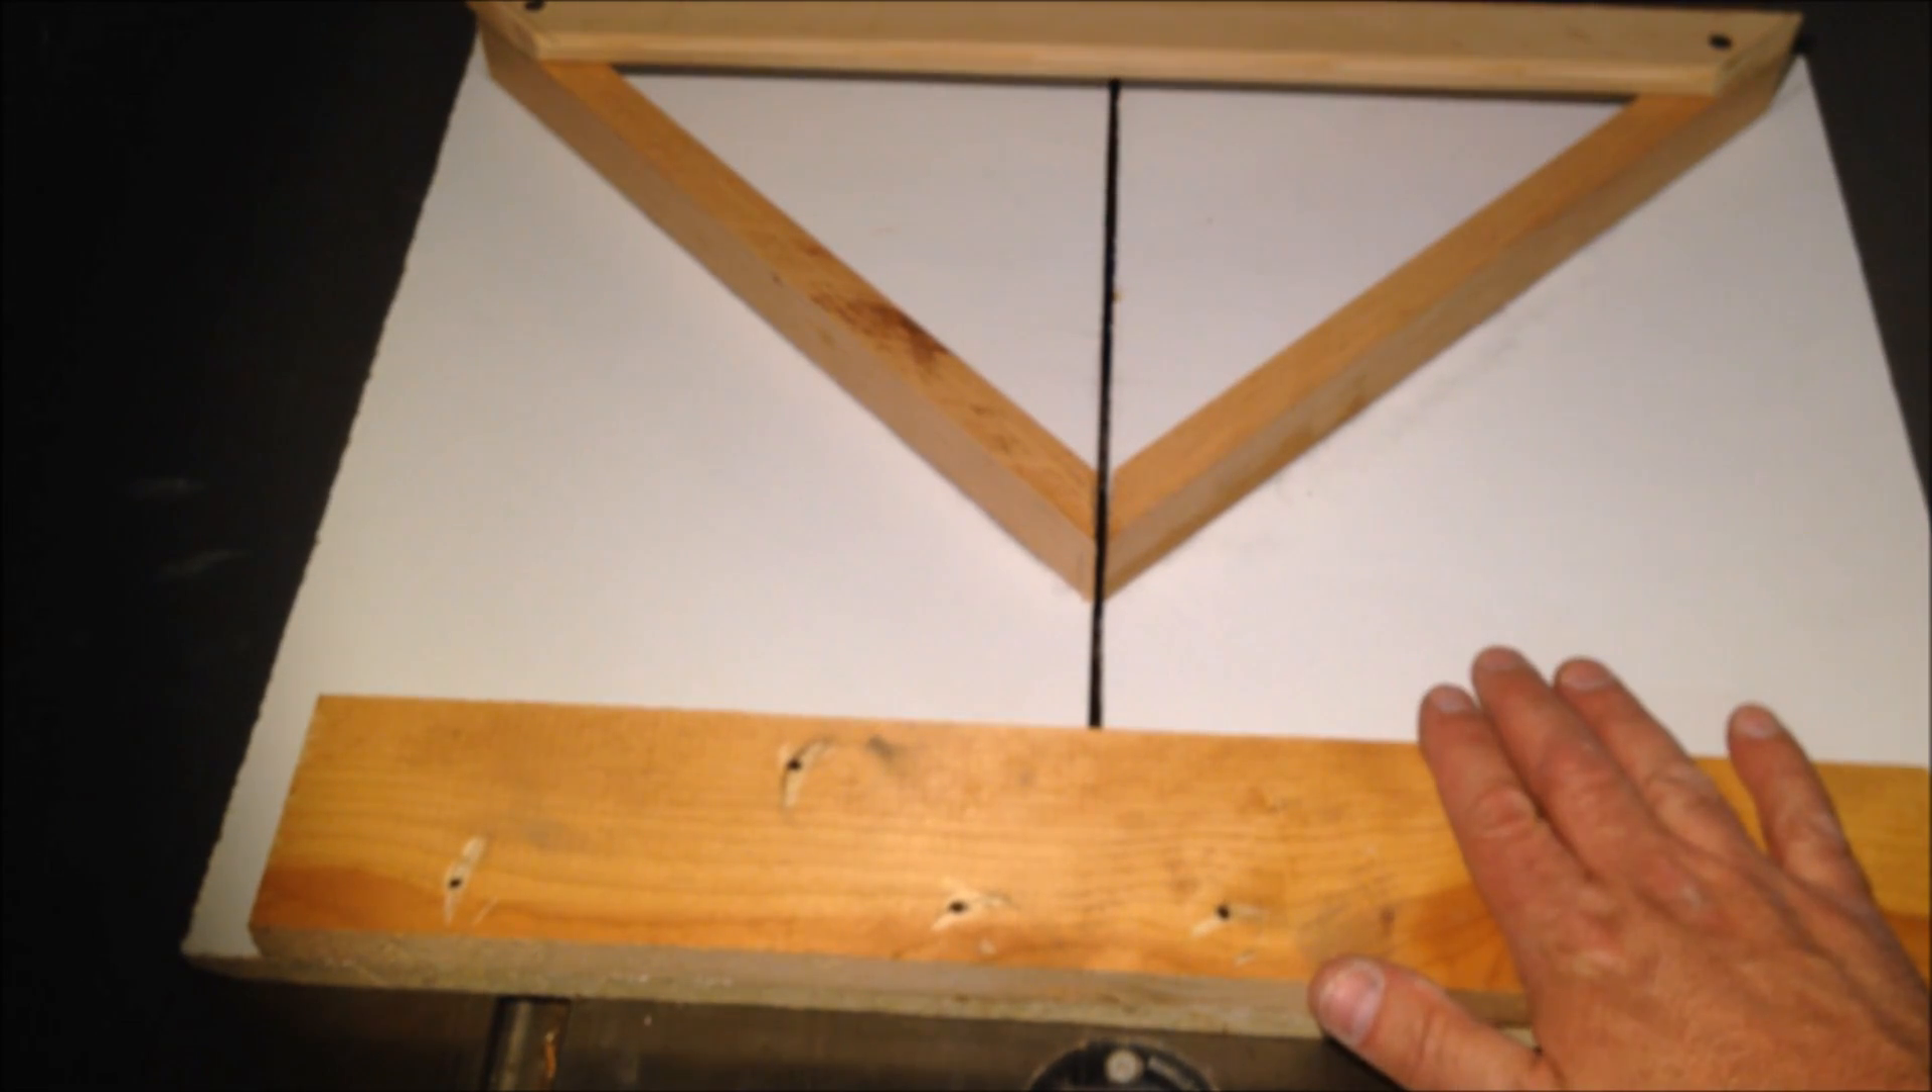I've gone ahead and attached my brace across the front of my jig as well as my brace across the back and it's done a great deal to stiffen this sled up.